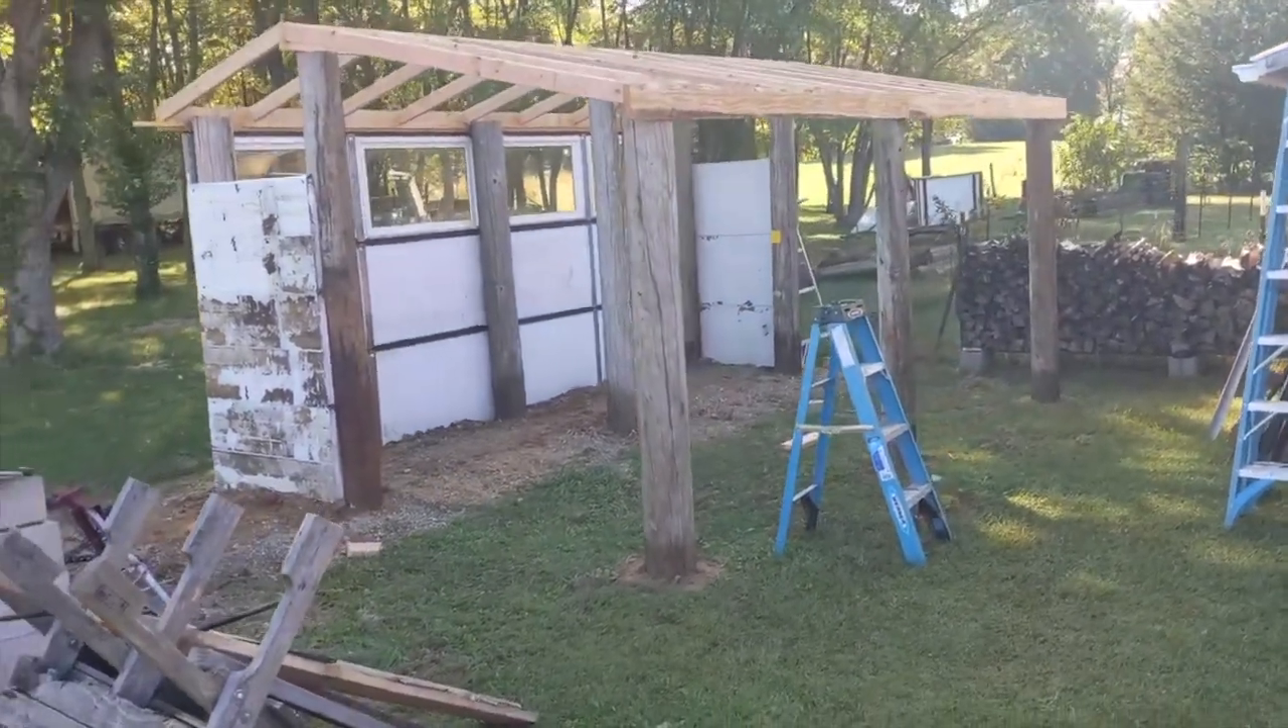Rafters are all in.